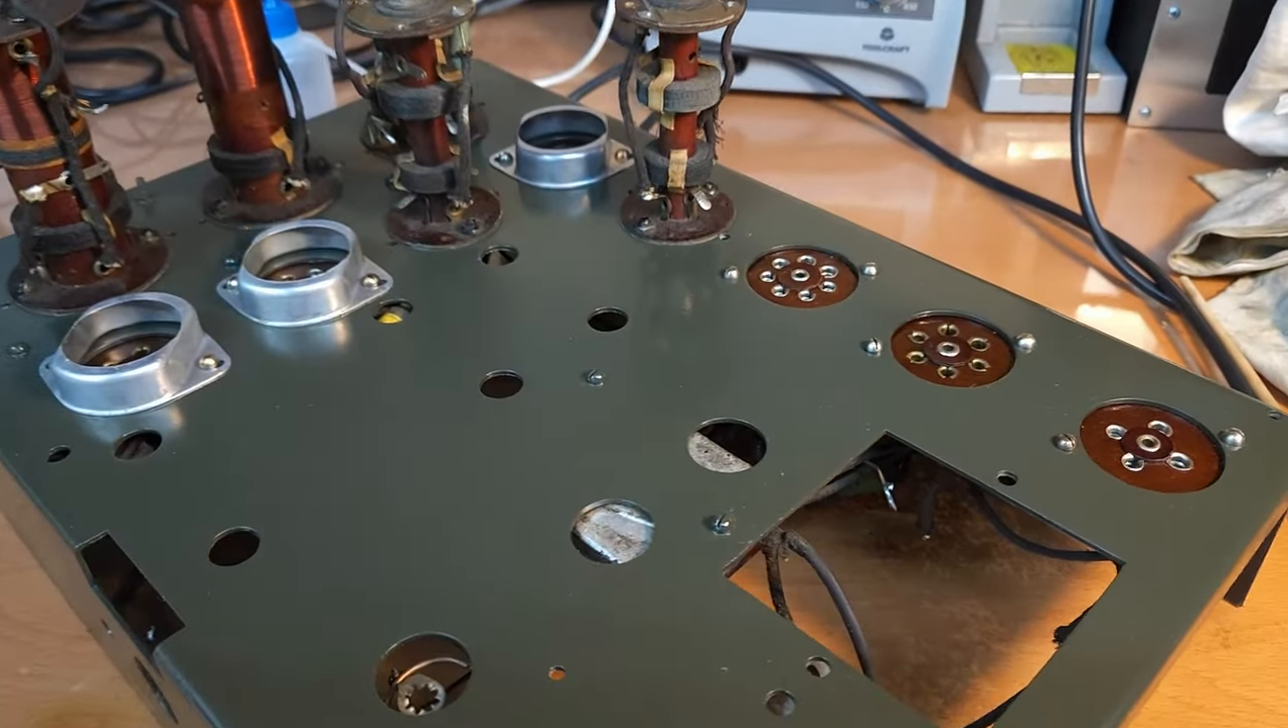Okay um all sockets have been mounted back uh on the chassis and um there i also cleaned each of them.